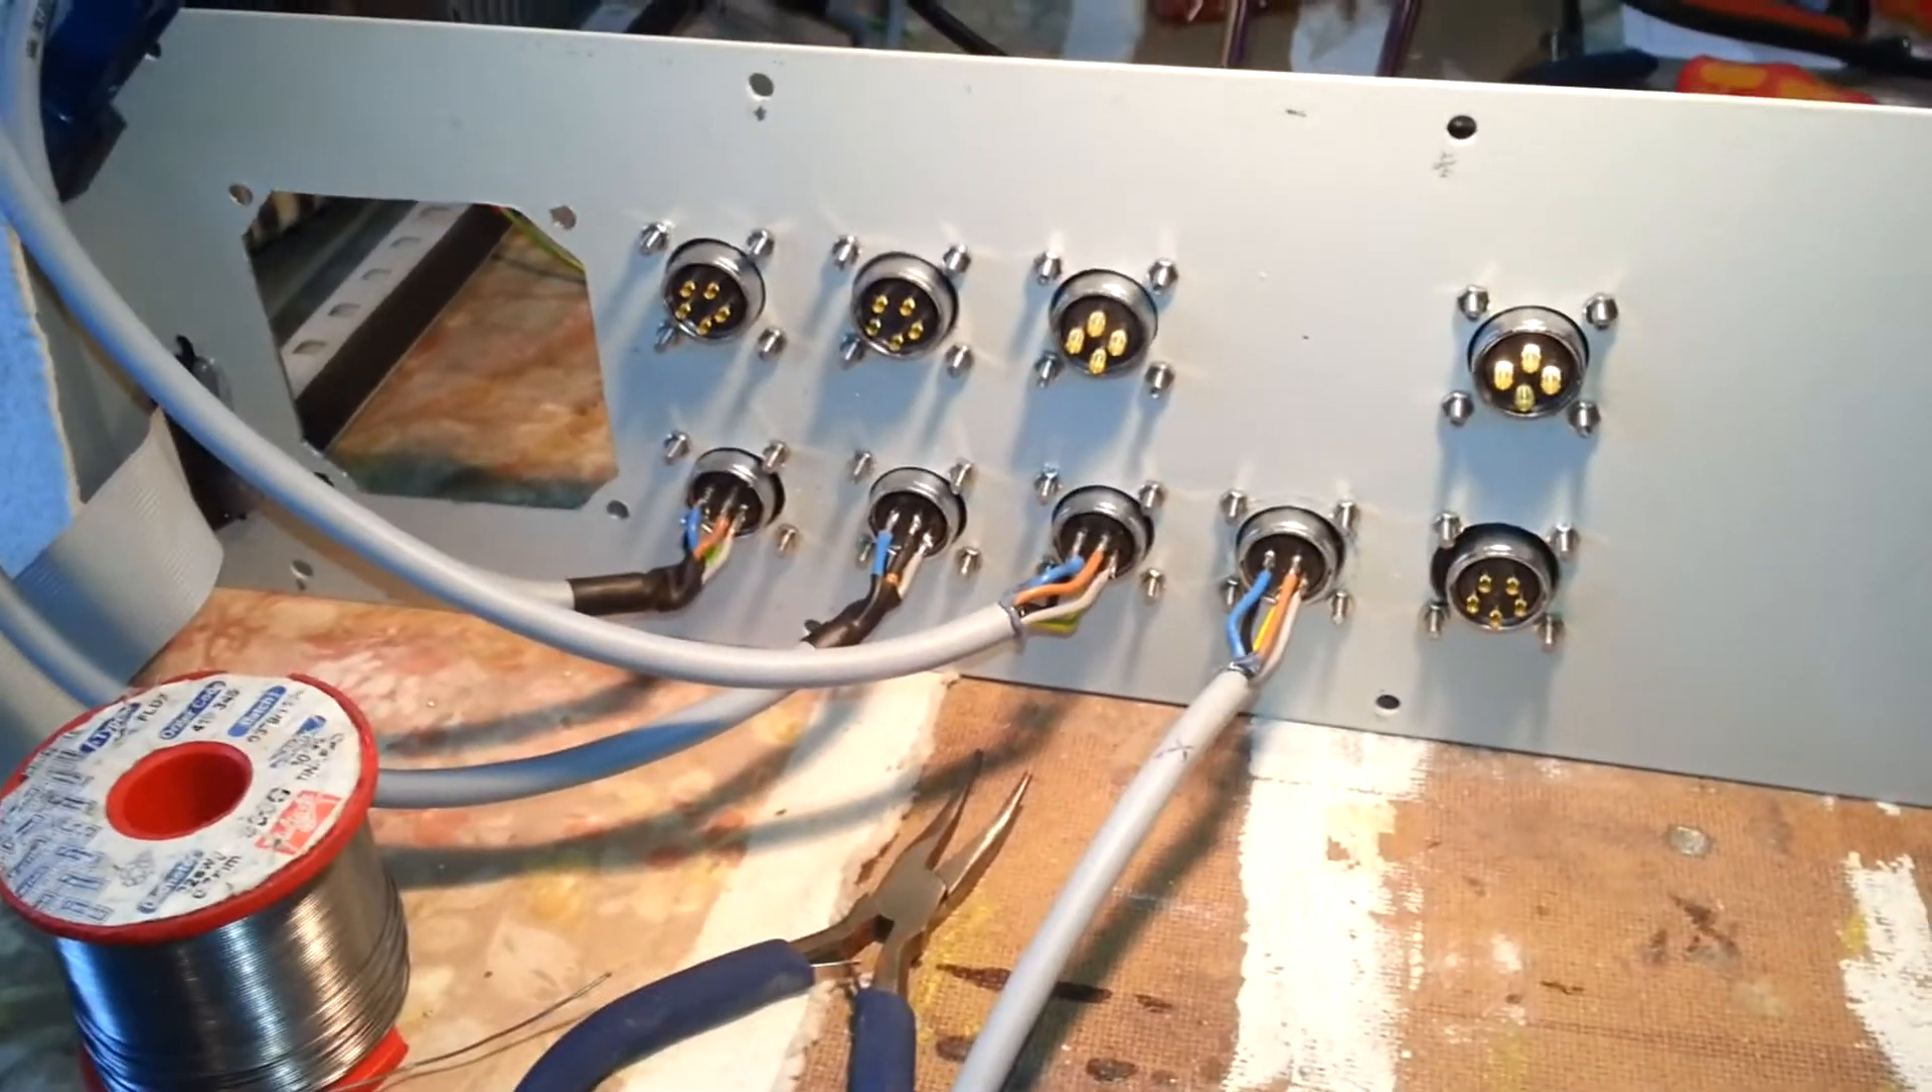So that's the four stepper cables done, I've got to put a heat shrink on them yet.